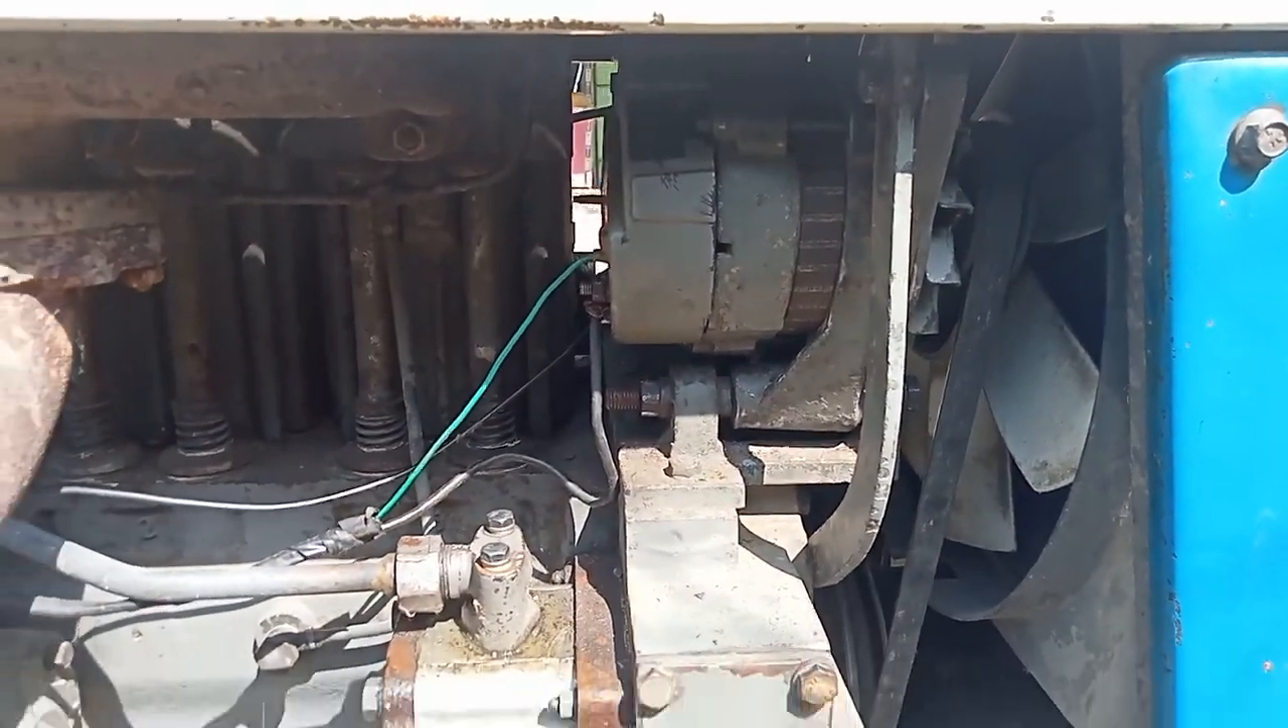तो दोस्तों आल्टरनेटर को हमने टेक्टर में फिट कर दिया है।